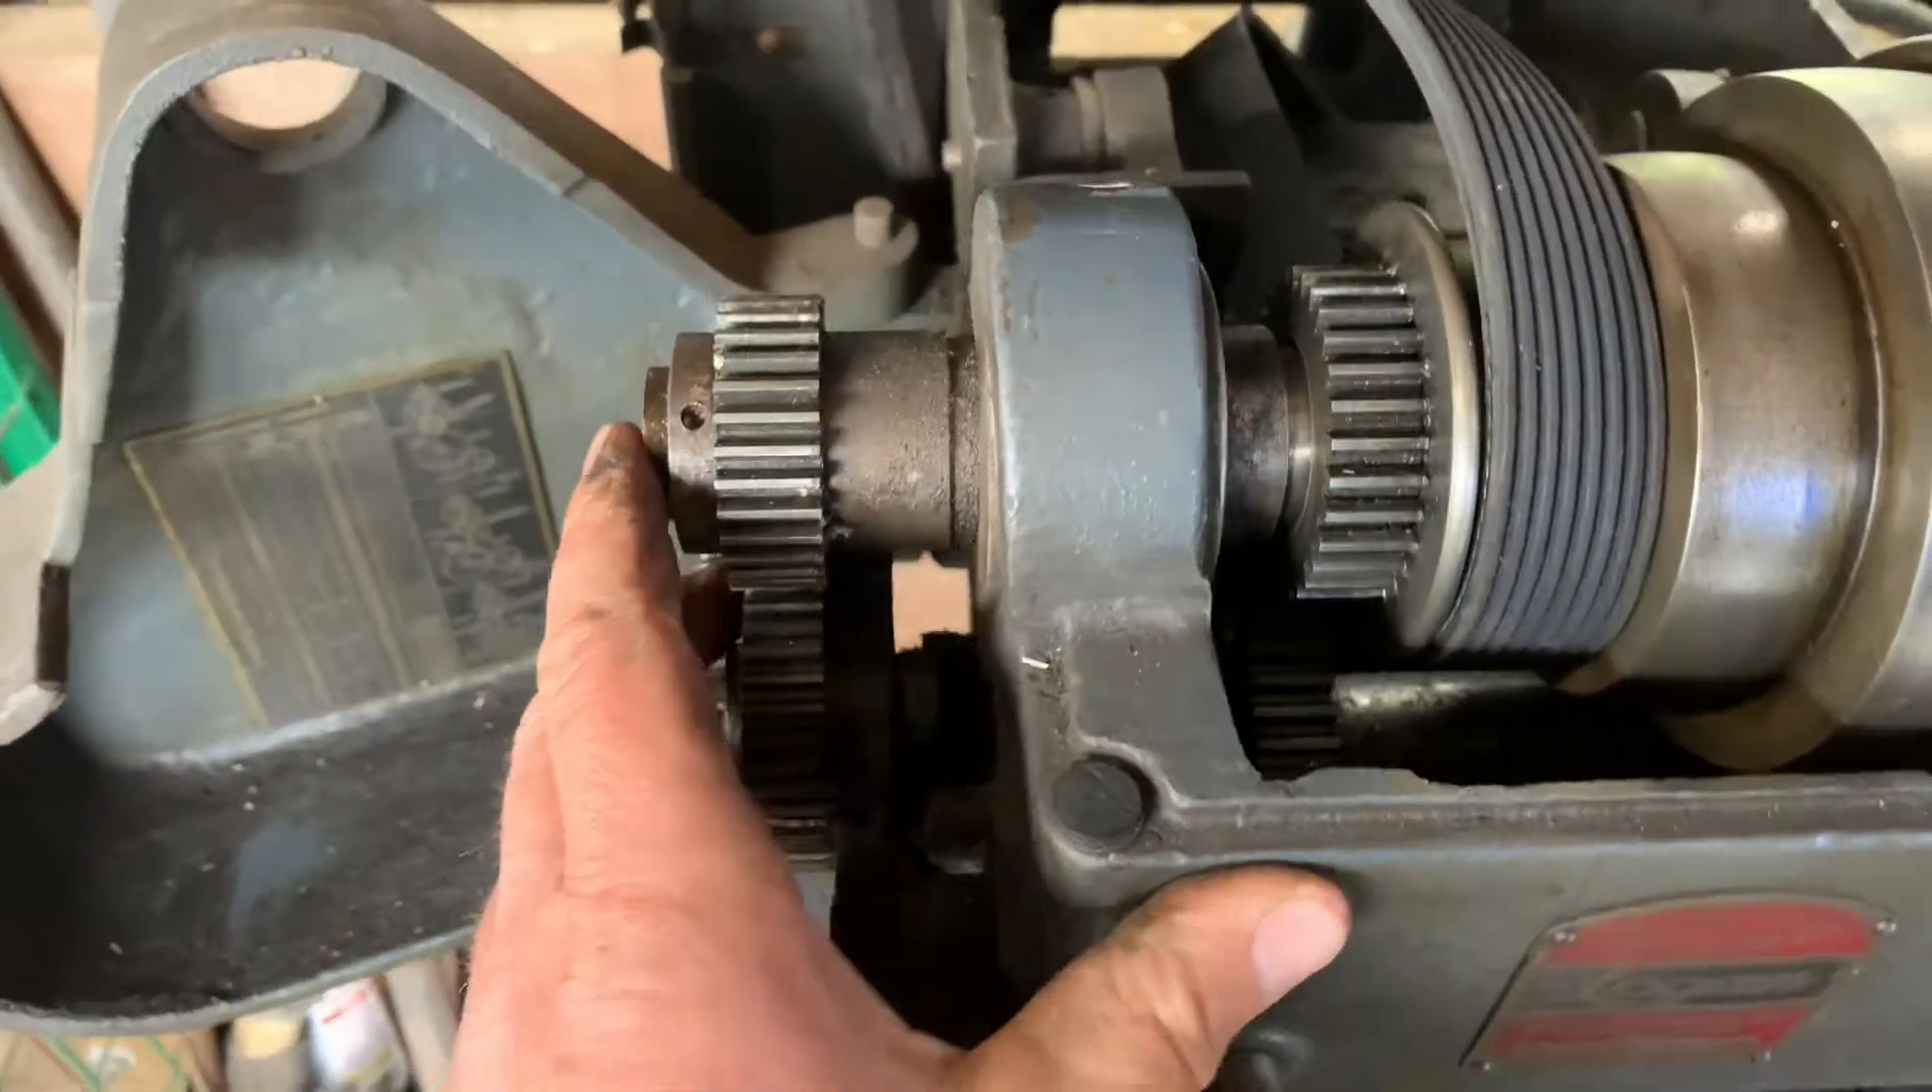We got this change gear on here.